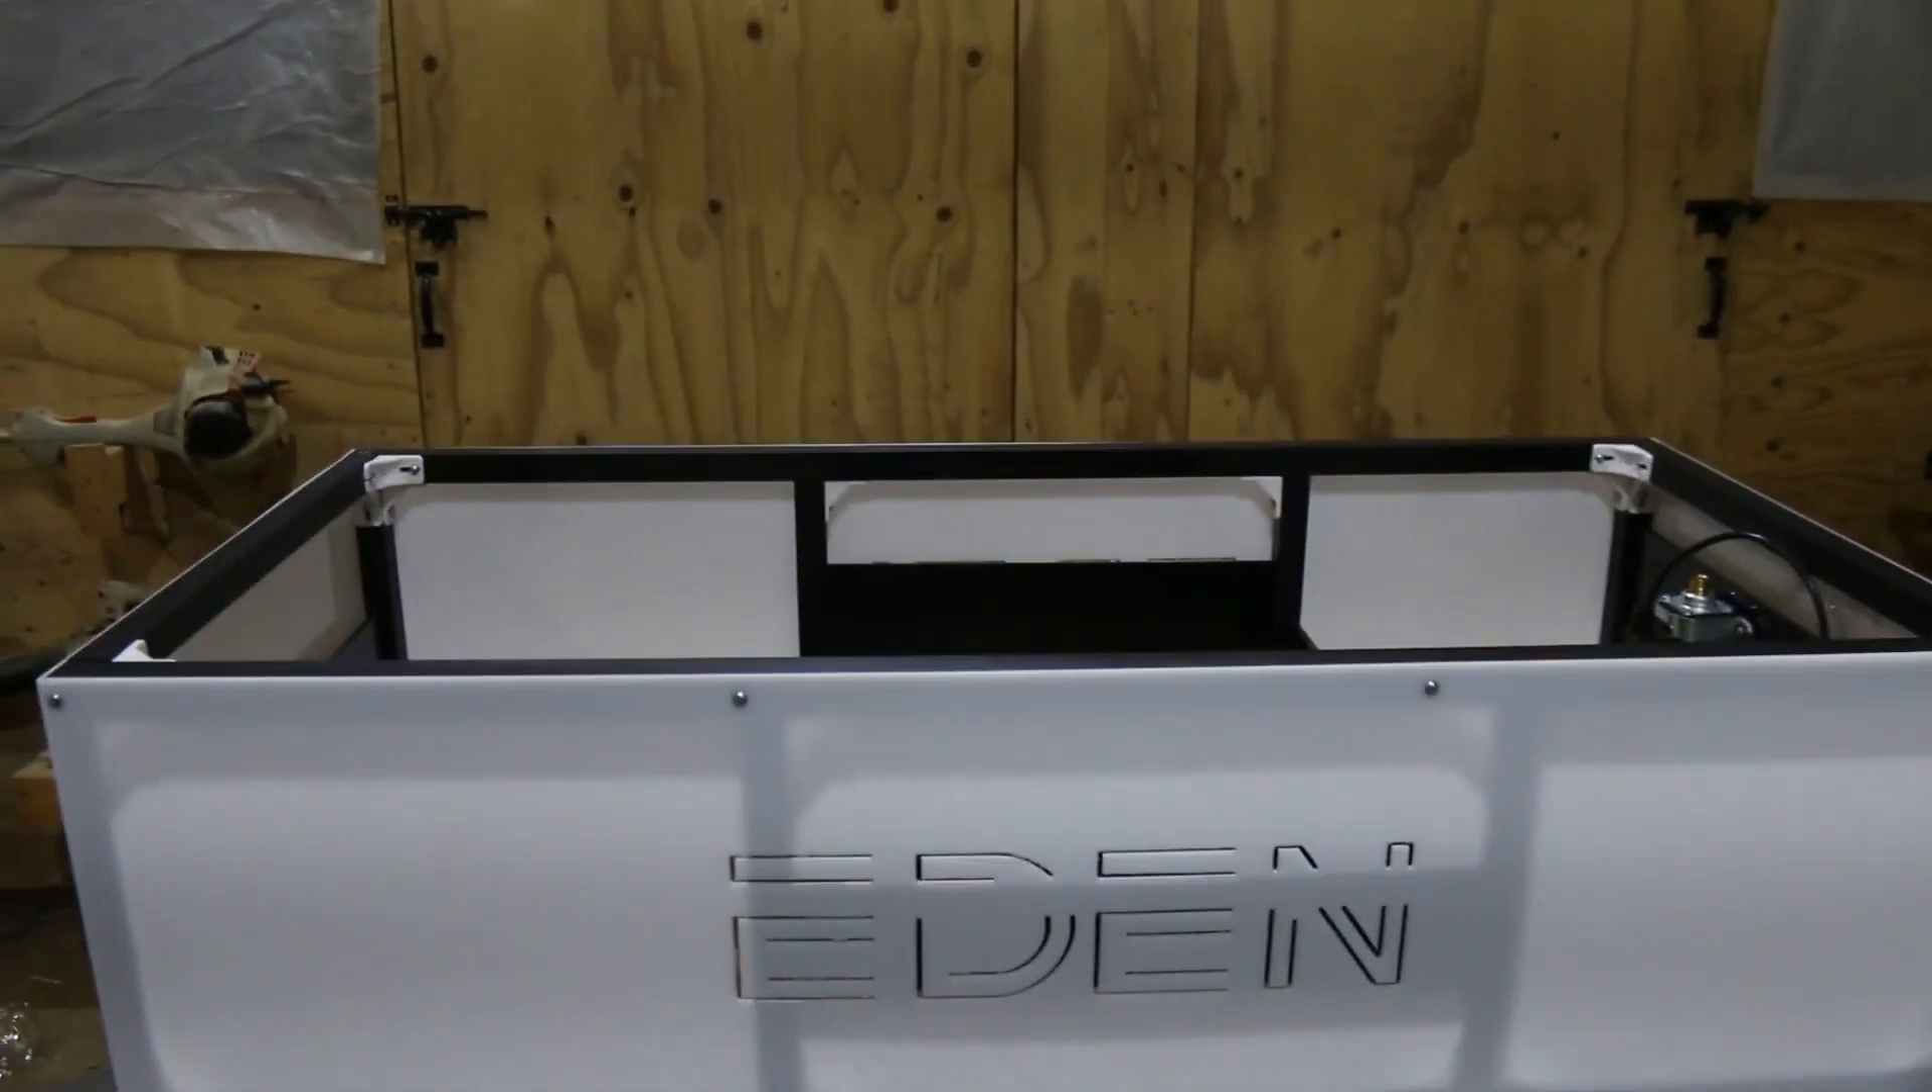We've got the base put together.